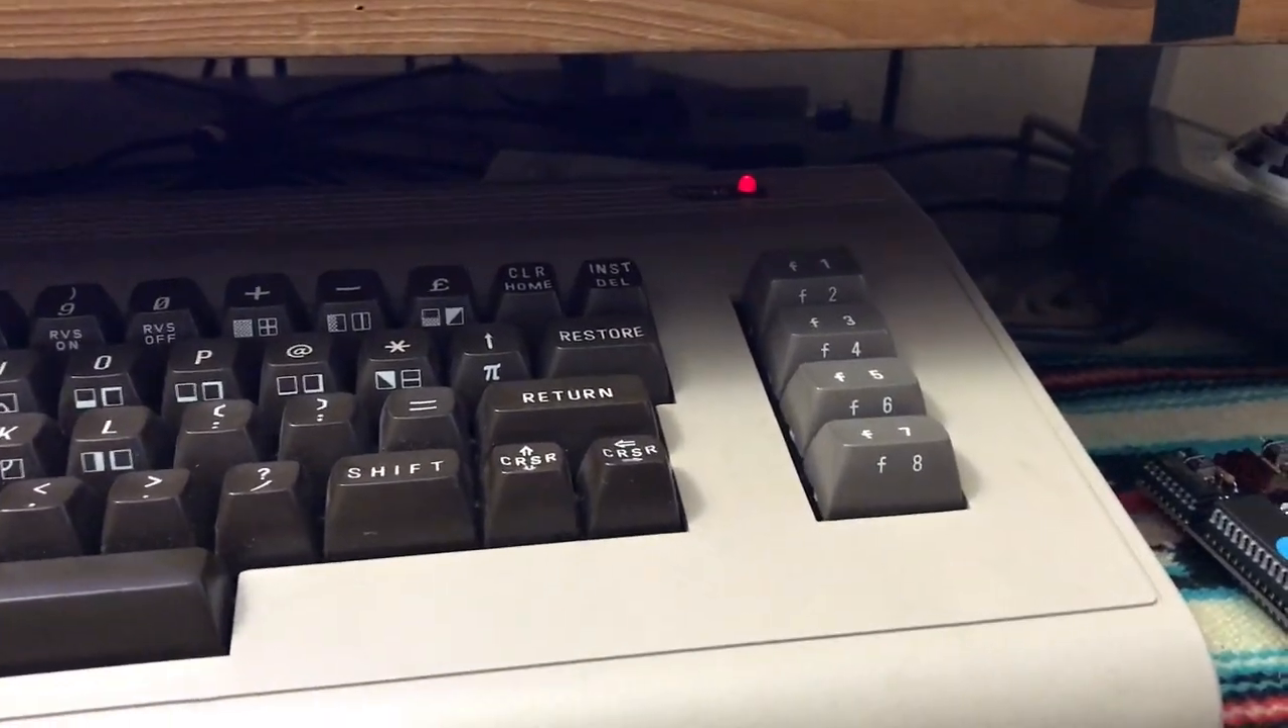All right, so I've got the, uh, top back onto the Commodore 64 here.